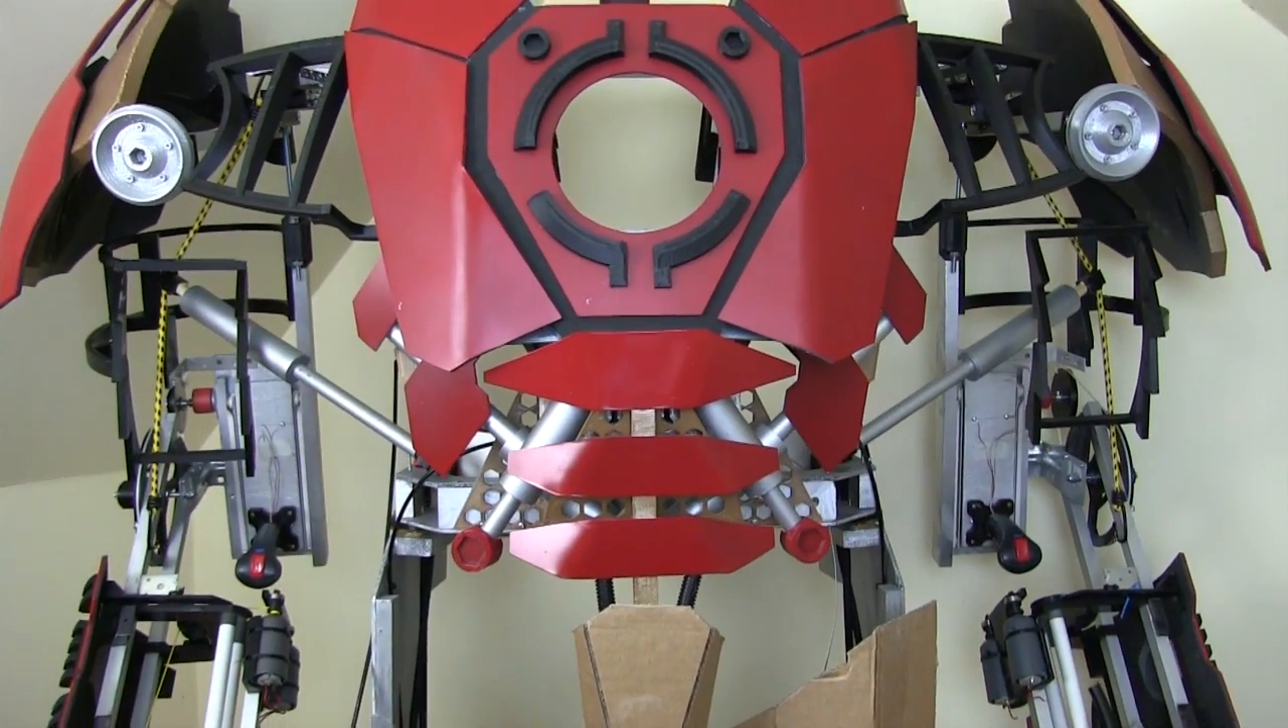I've also fitted back in these other fake pistons on both sides which at the moment are just taped on at the bottom and held on with a clamp at the top.